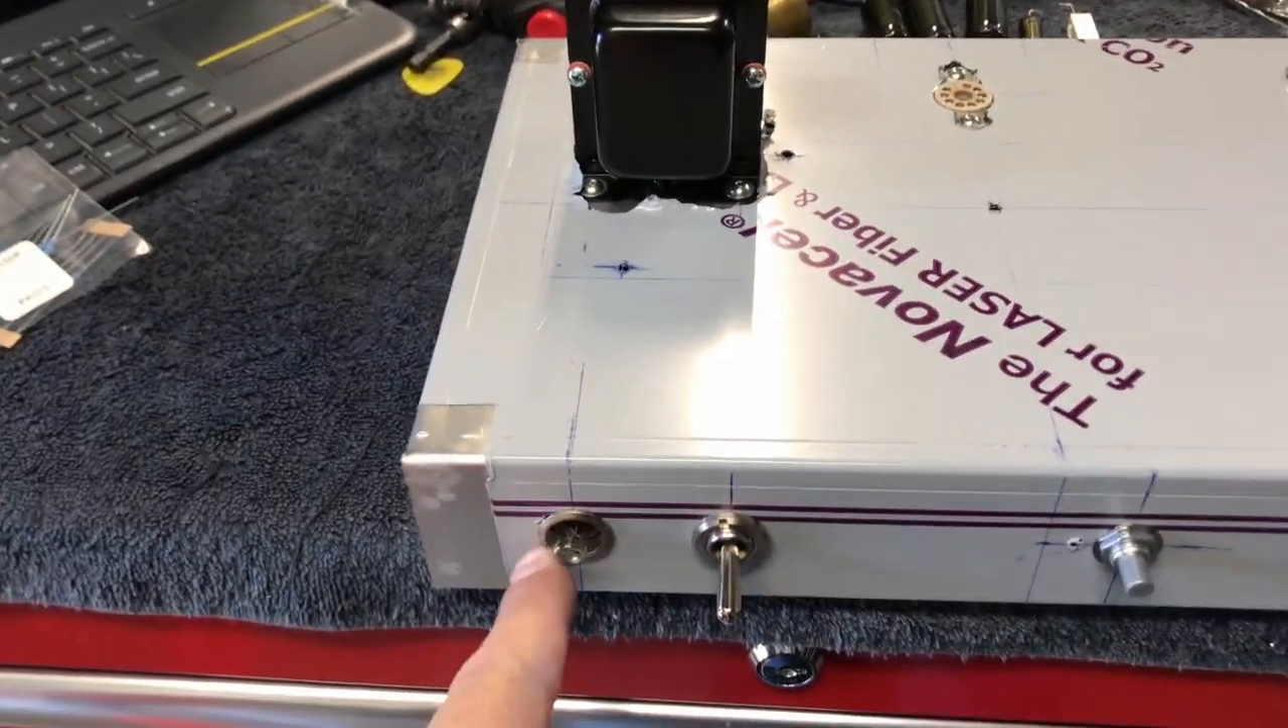I haven't decided on what jewel color i want so there's no jewel in there it's just a bulb.